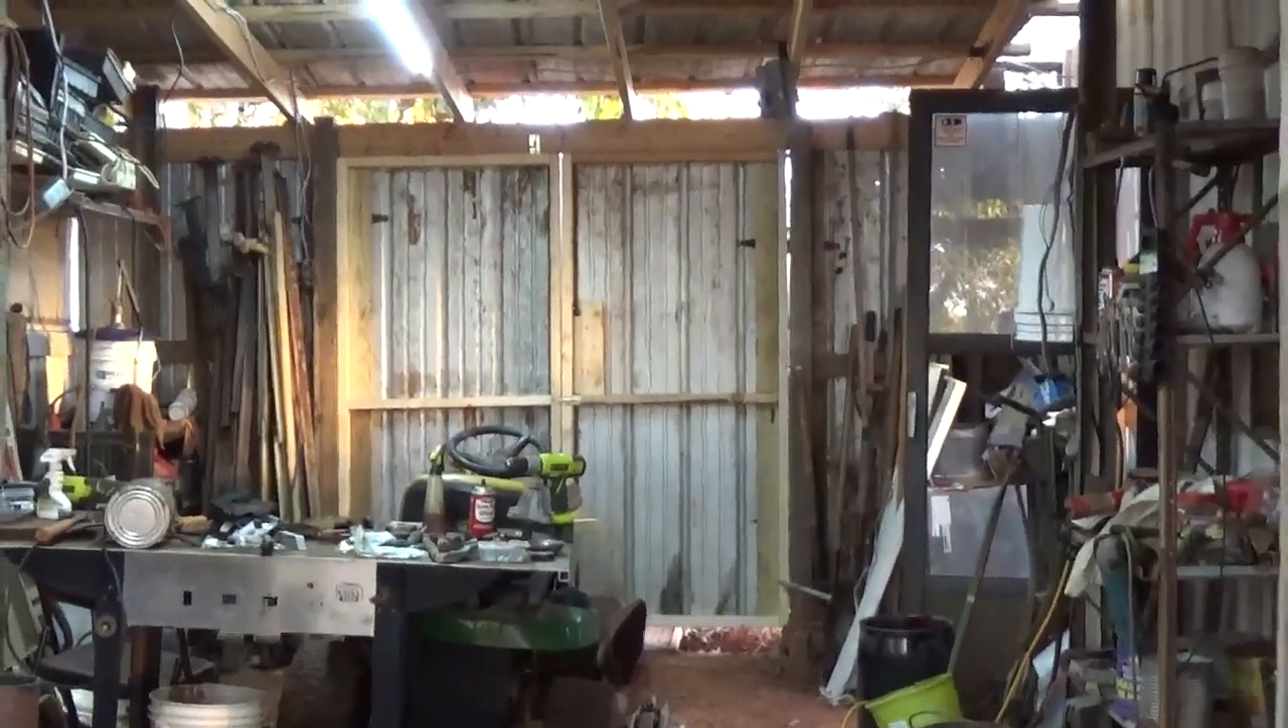I've got the doors to the south built. I've still got to close in the rafters up there.